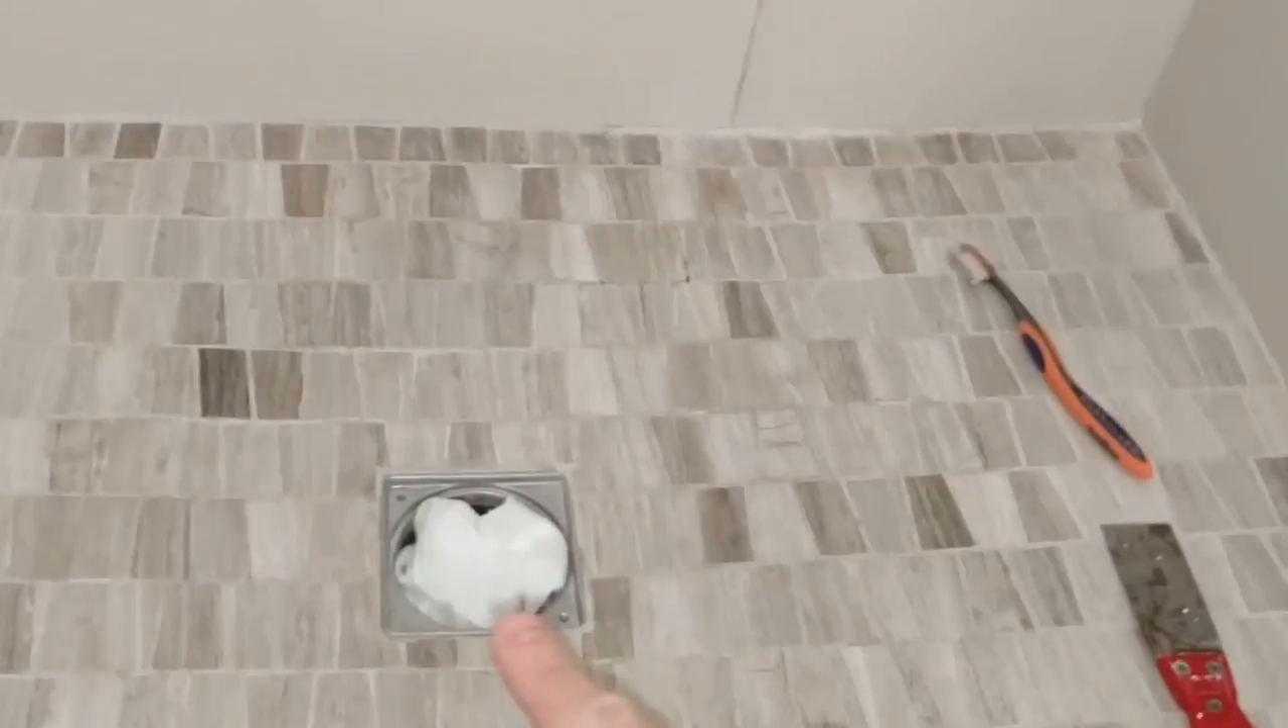I've already taken the drain cover off, put a bit of a rag in there.